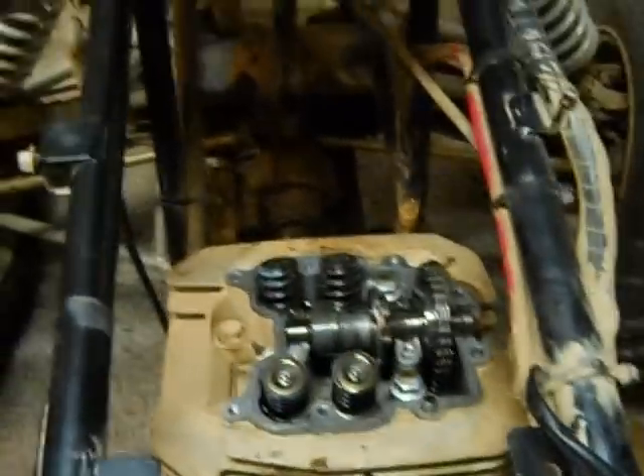As you can see now, we've taken the top cover off.